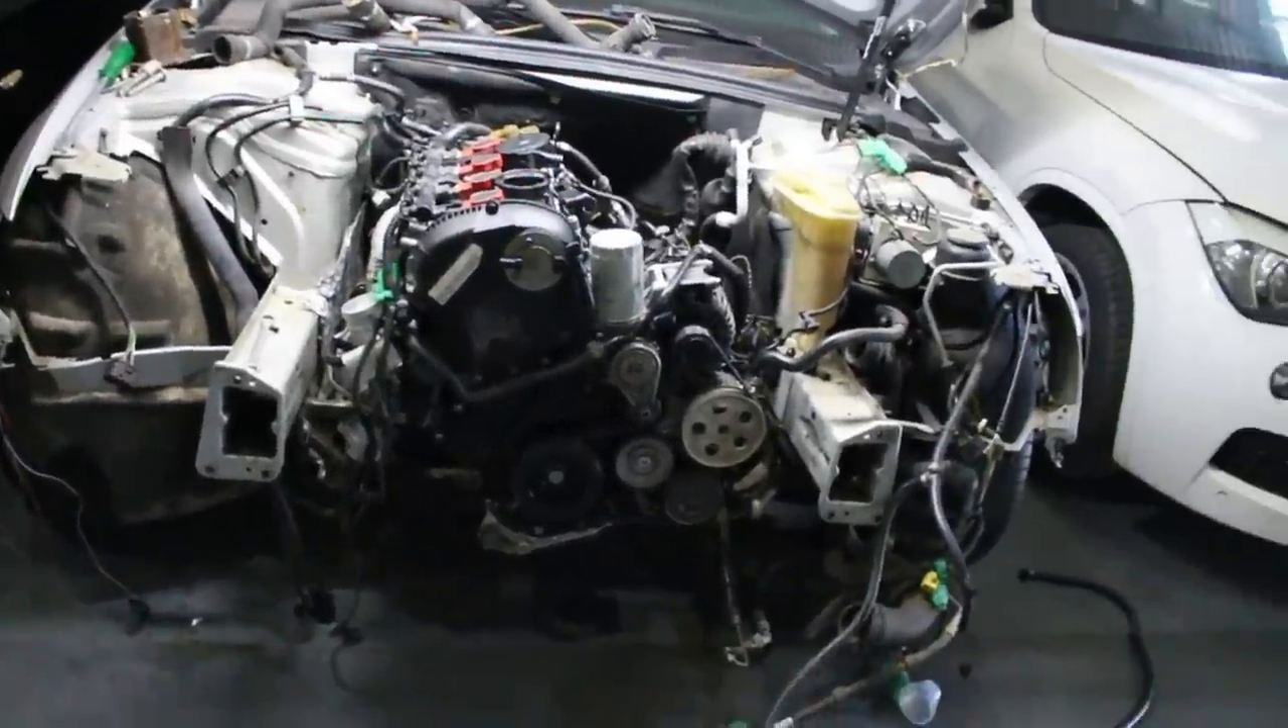O motor tá instalado Agora a função é Ligar toda a fiação Todas as mangueiras.